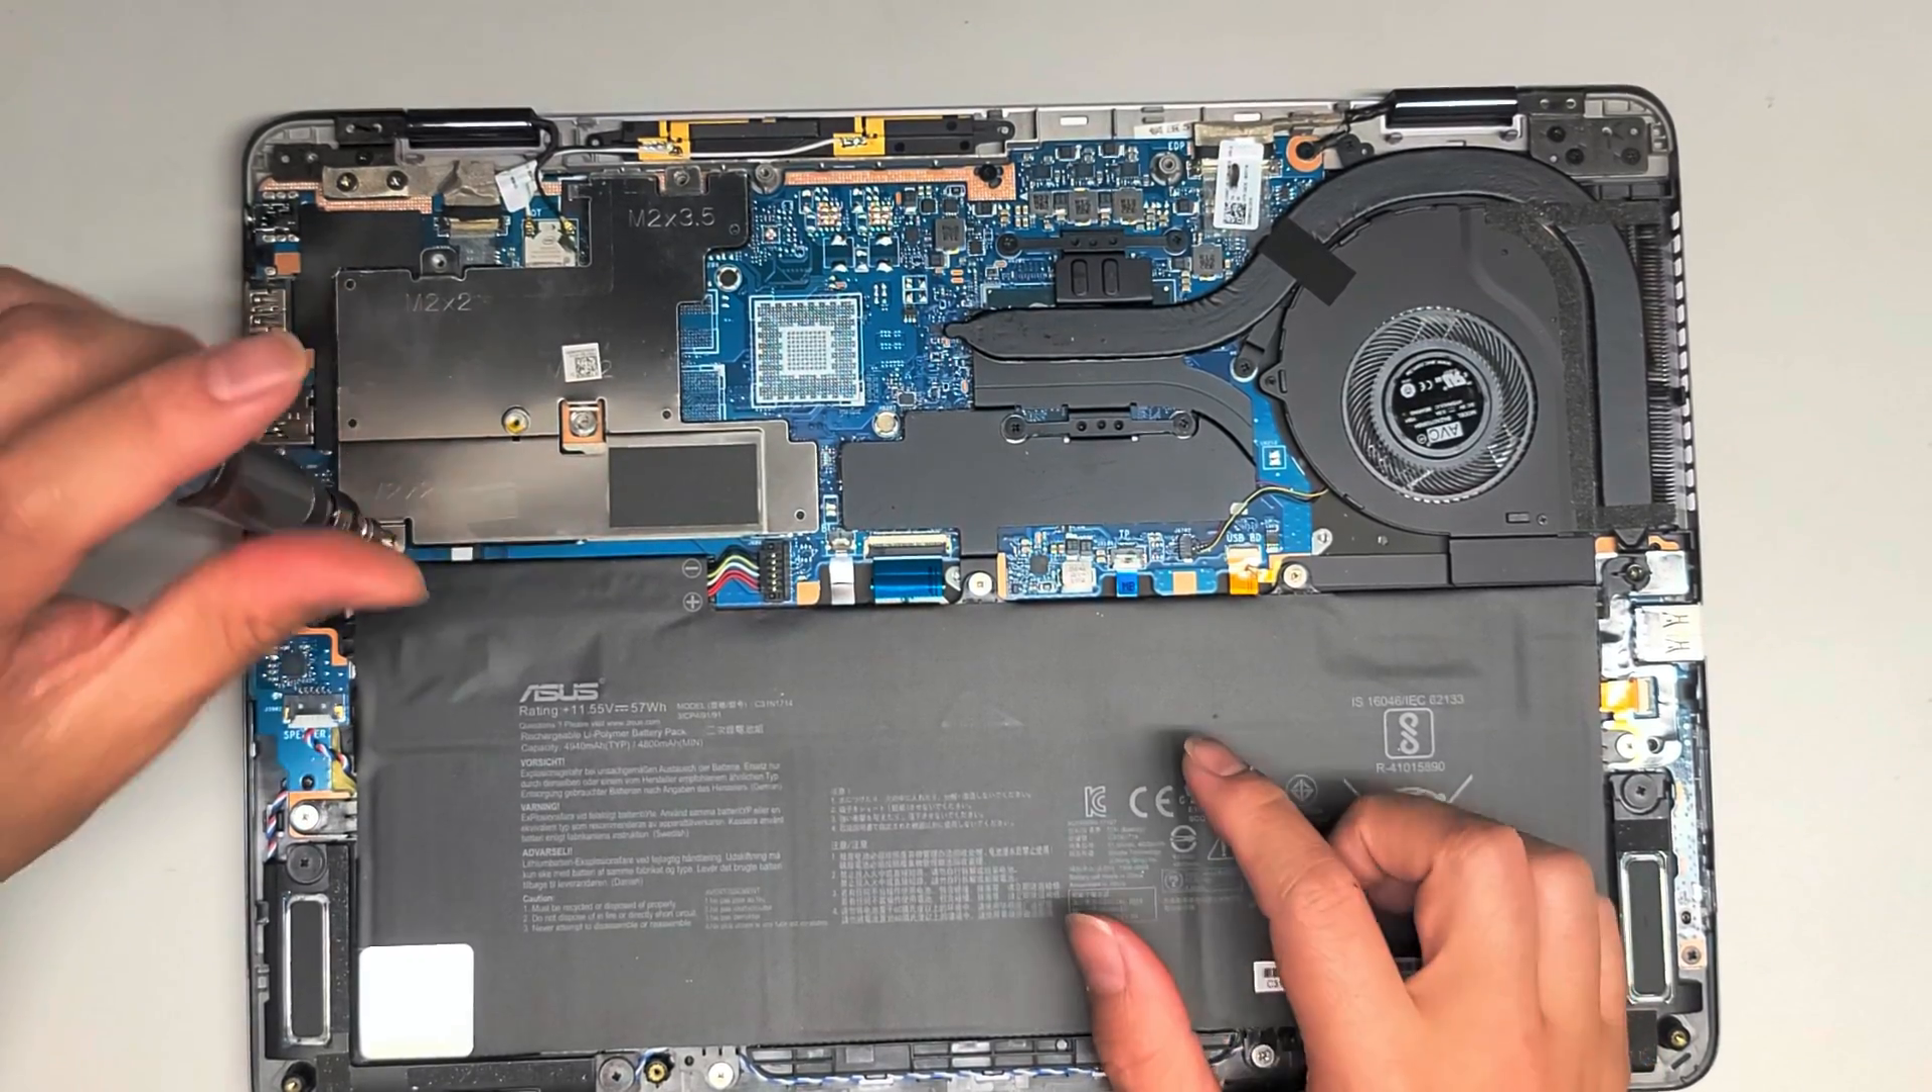If you're wondering, no, I didn't take out the battery yet.